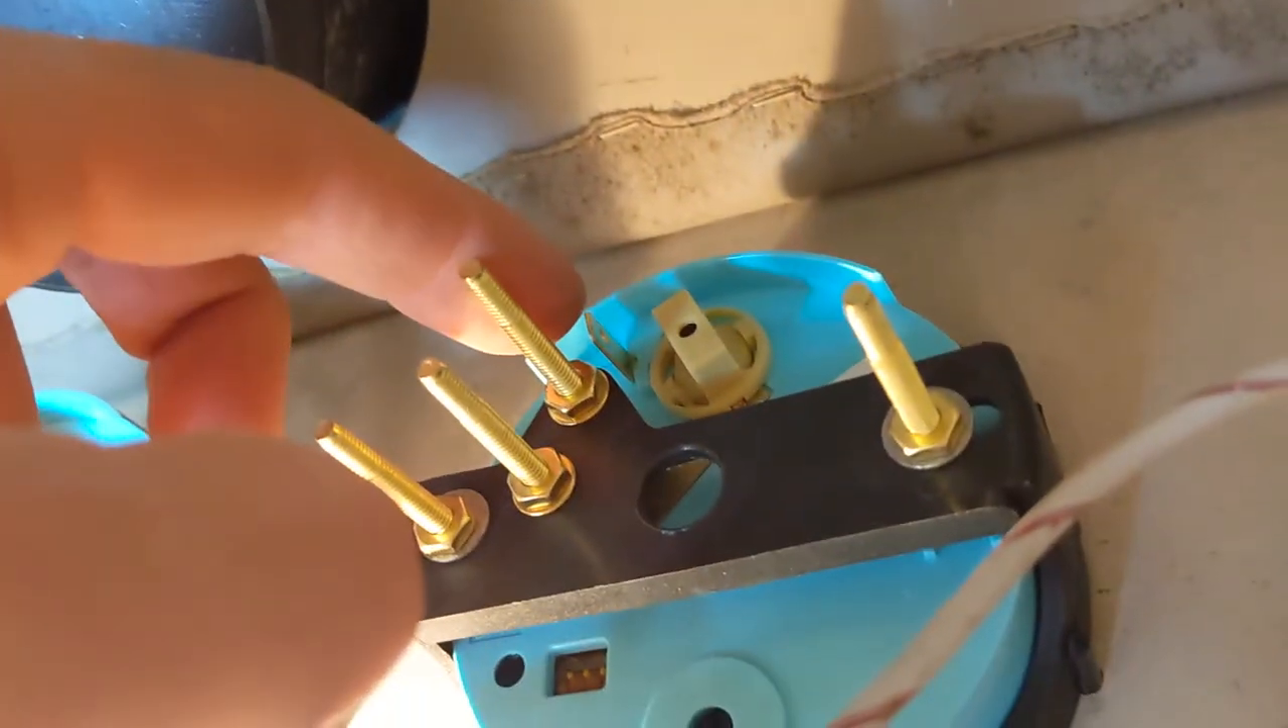I've got one washer underneath each uh nut and then a nut securing each of the studs and i don't have any wires connected yet.